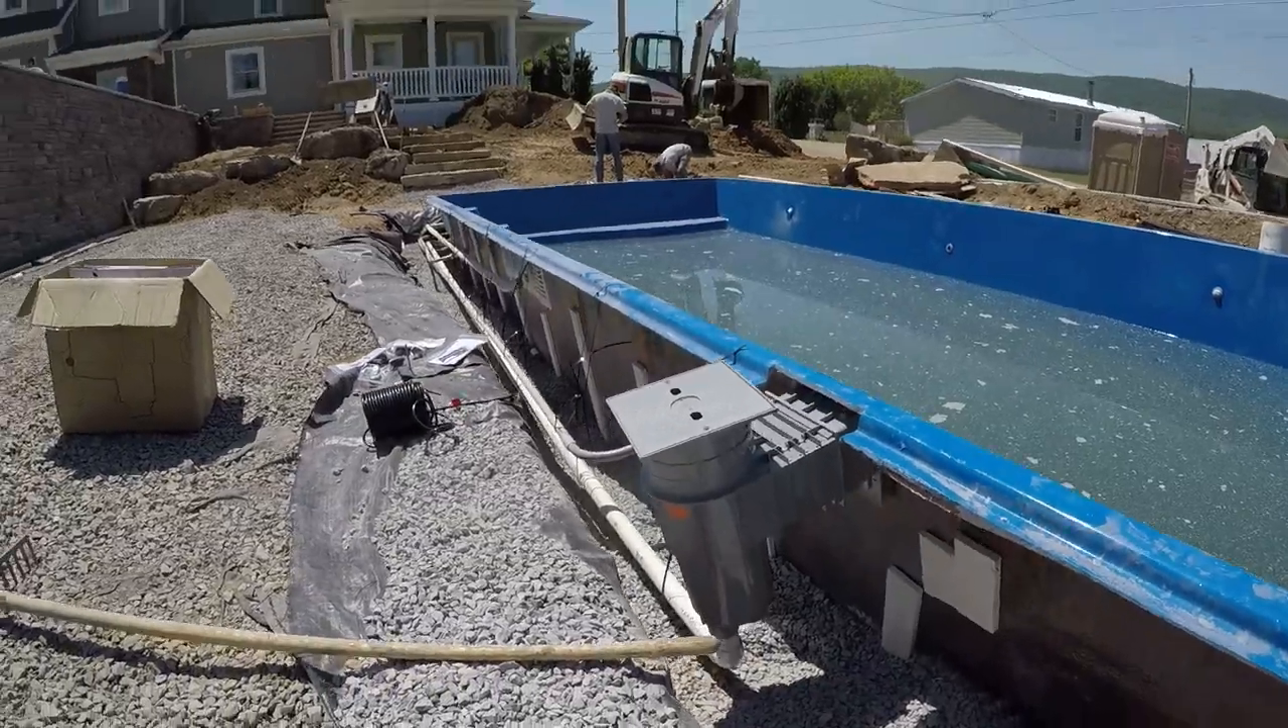So the pool is in. We decided to plumb this one after we had it in the hole.